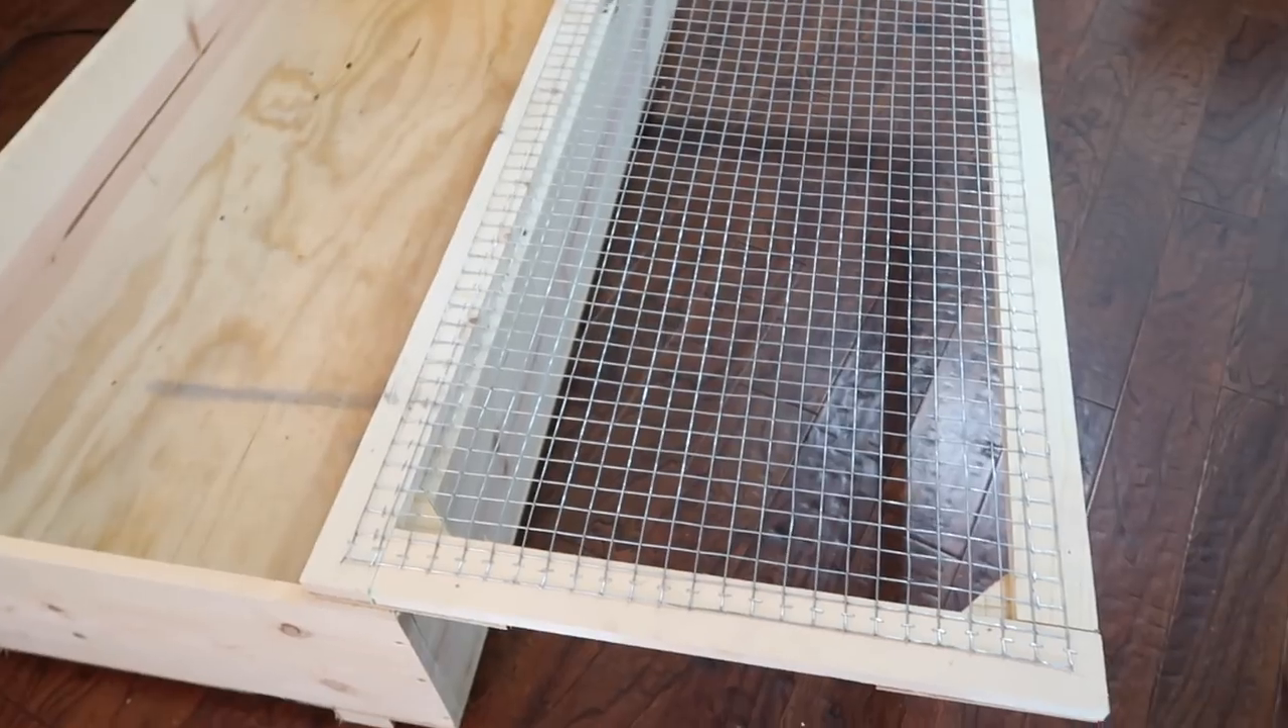Here is the door completely finished the door is completely done this is the chicken wire completely applied.